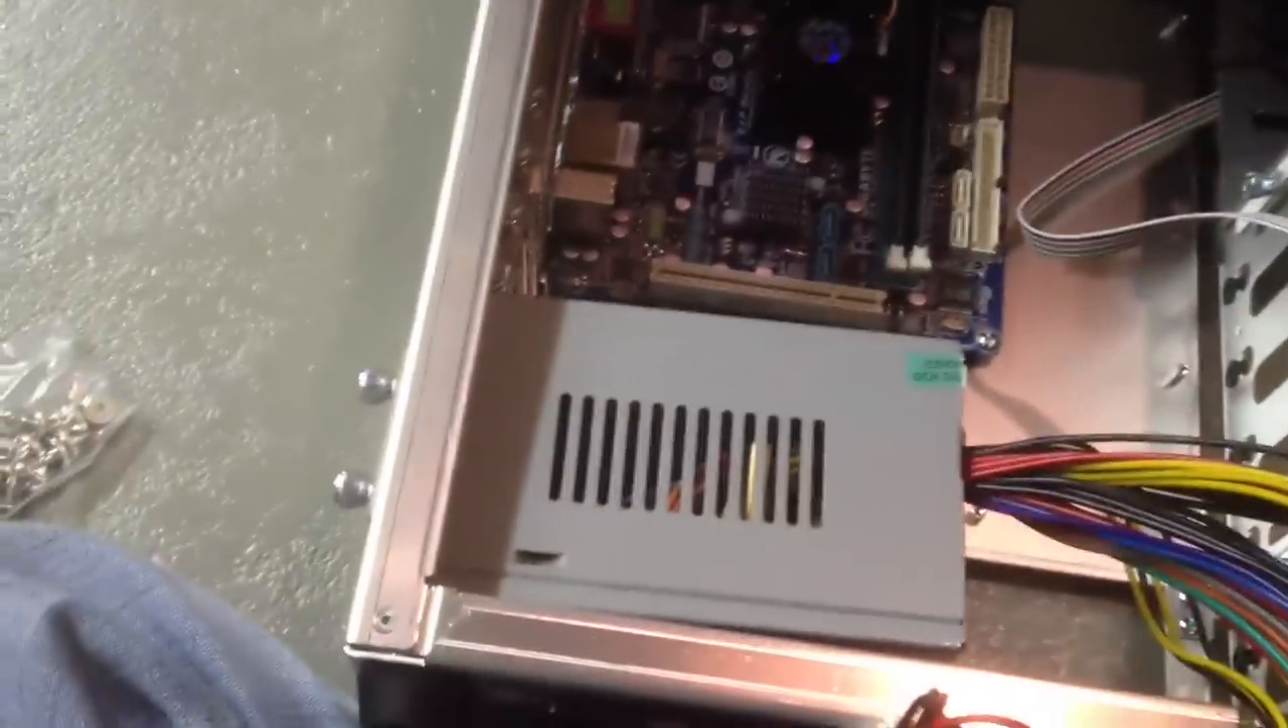I have the board installed in the new case.